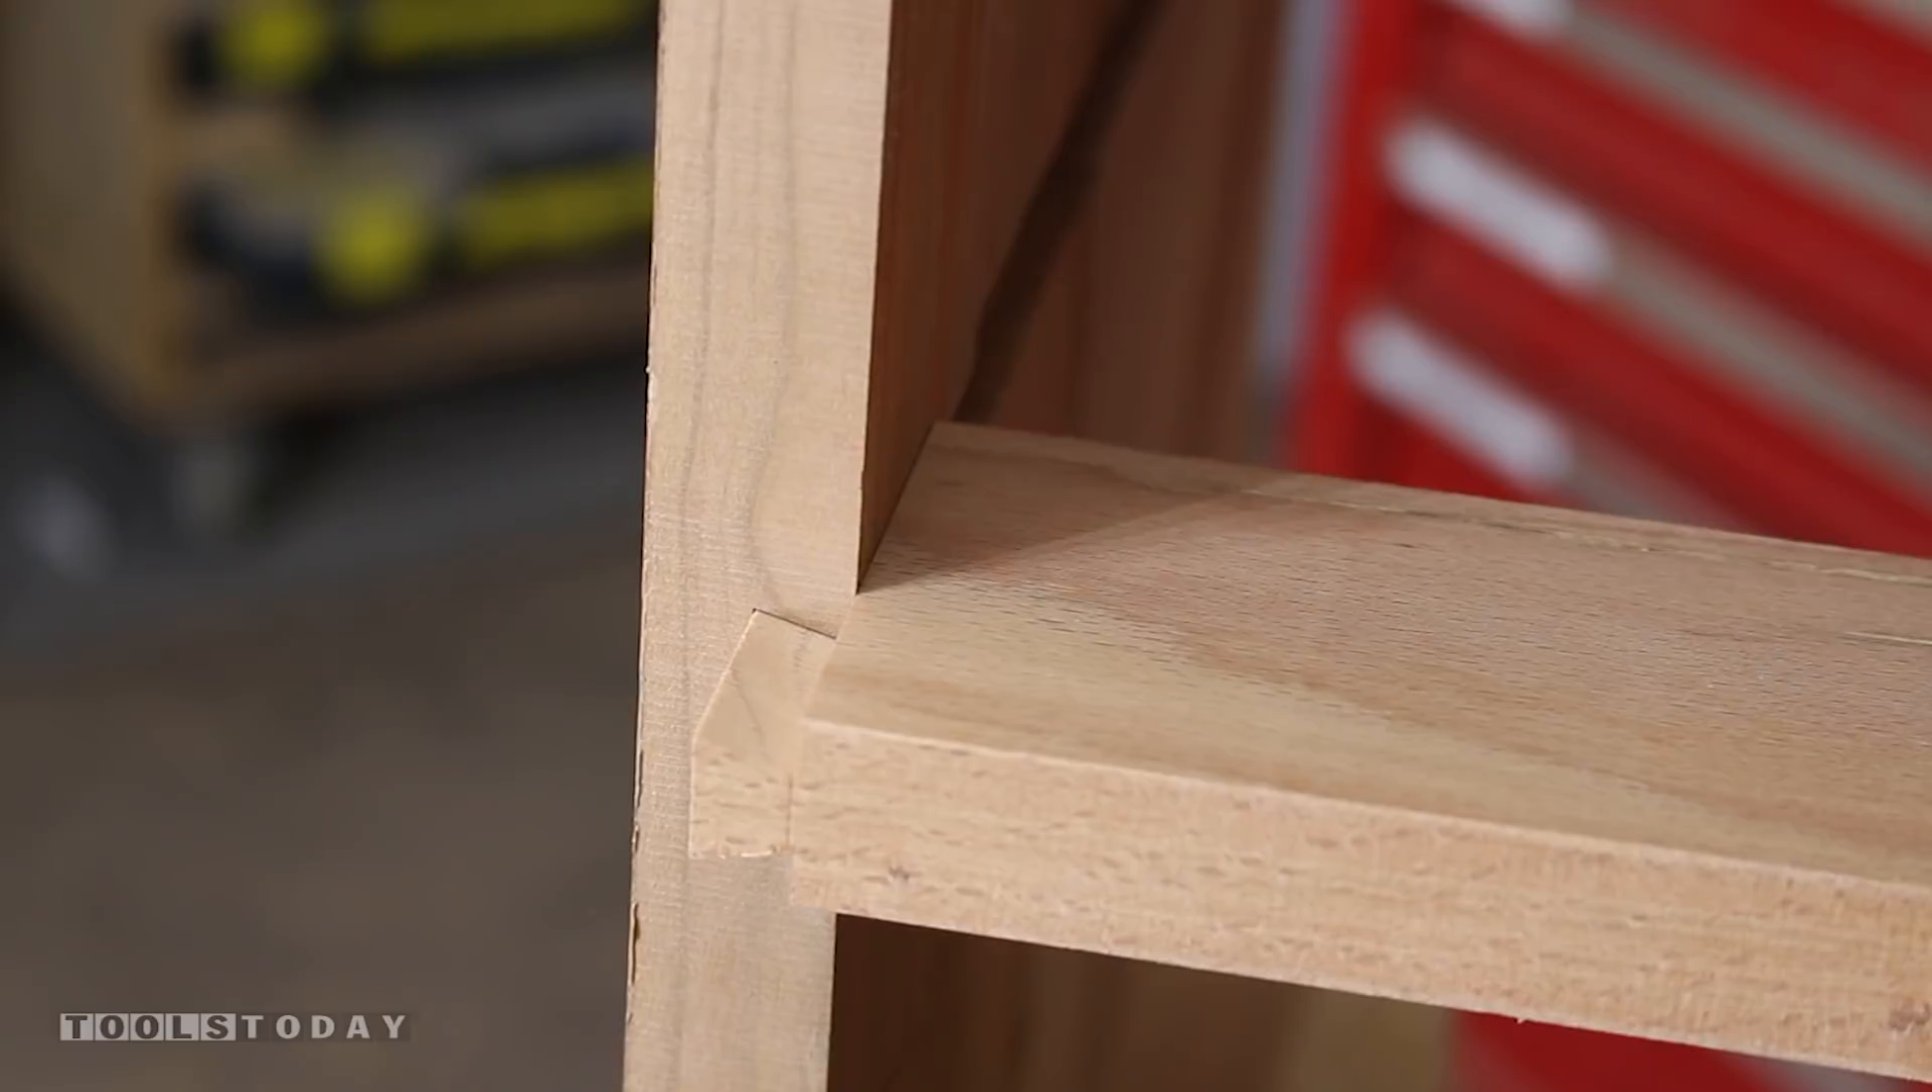And then the sliding dovetails for the drawer dividers fit together perfectly too.